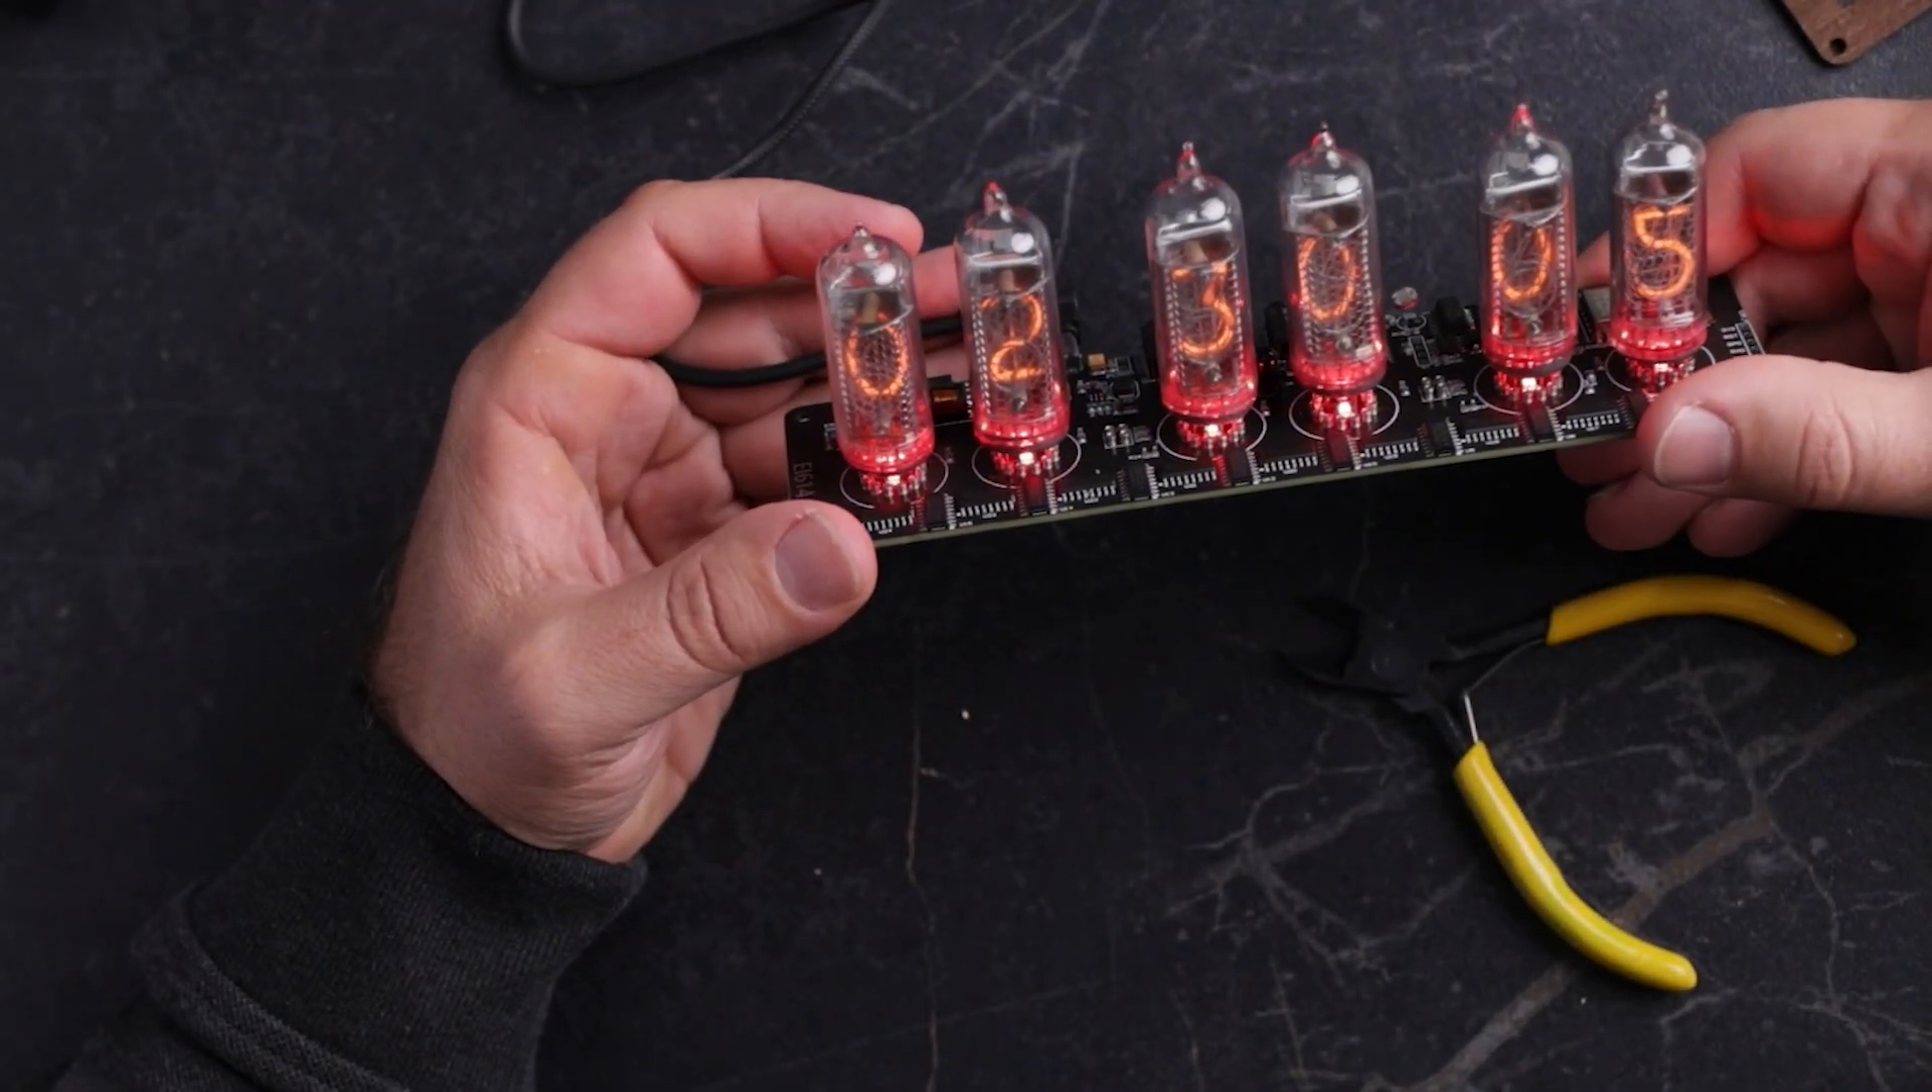So all six tubes are installed.